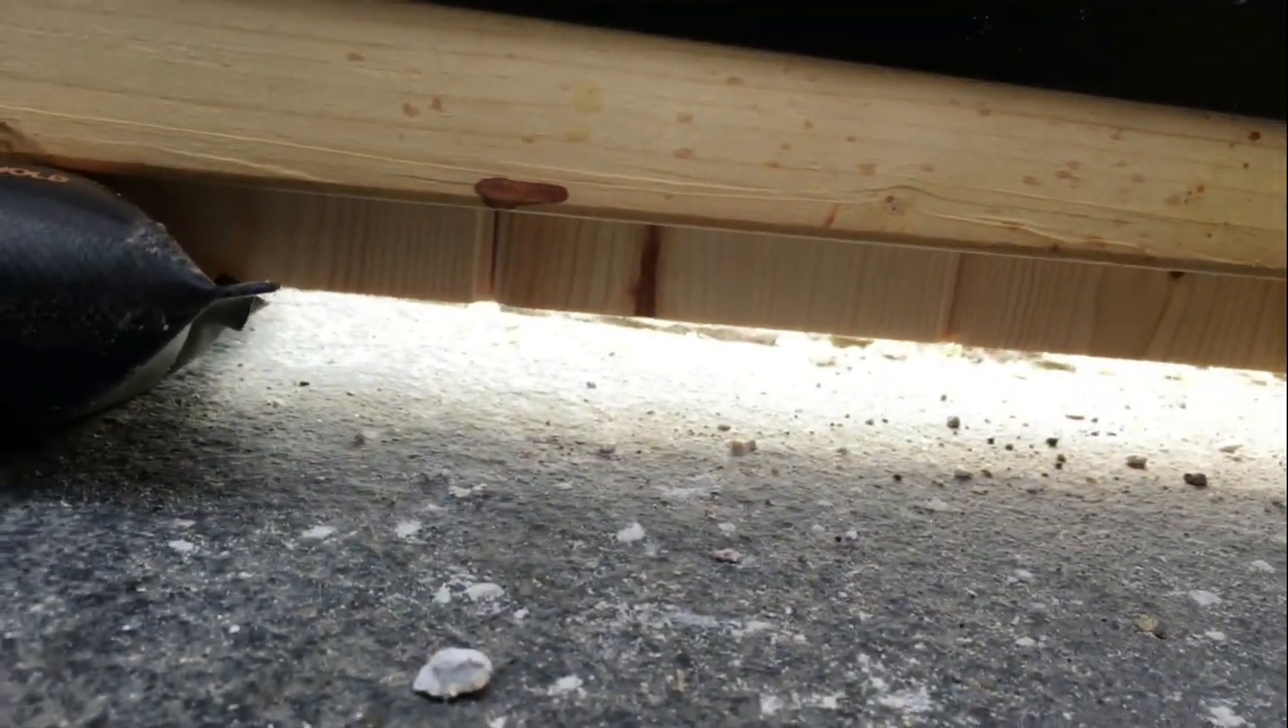You can see the bag there and see the gap under the gate. It's a little bit high so it needs to come down a little bit.